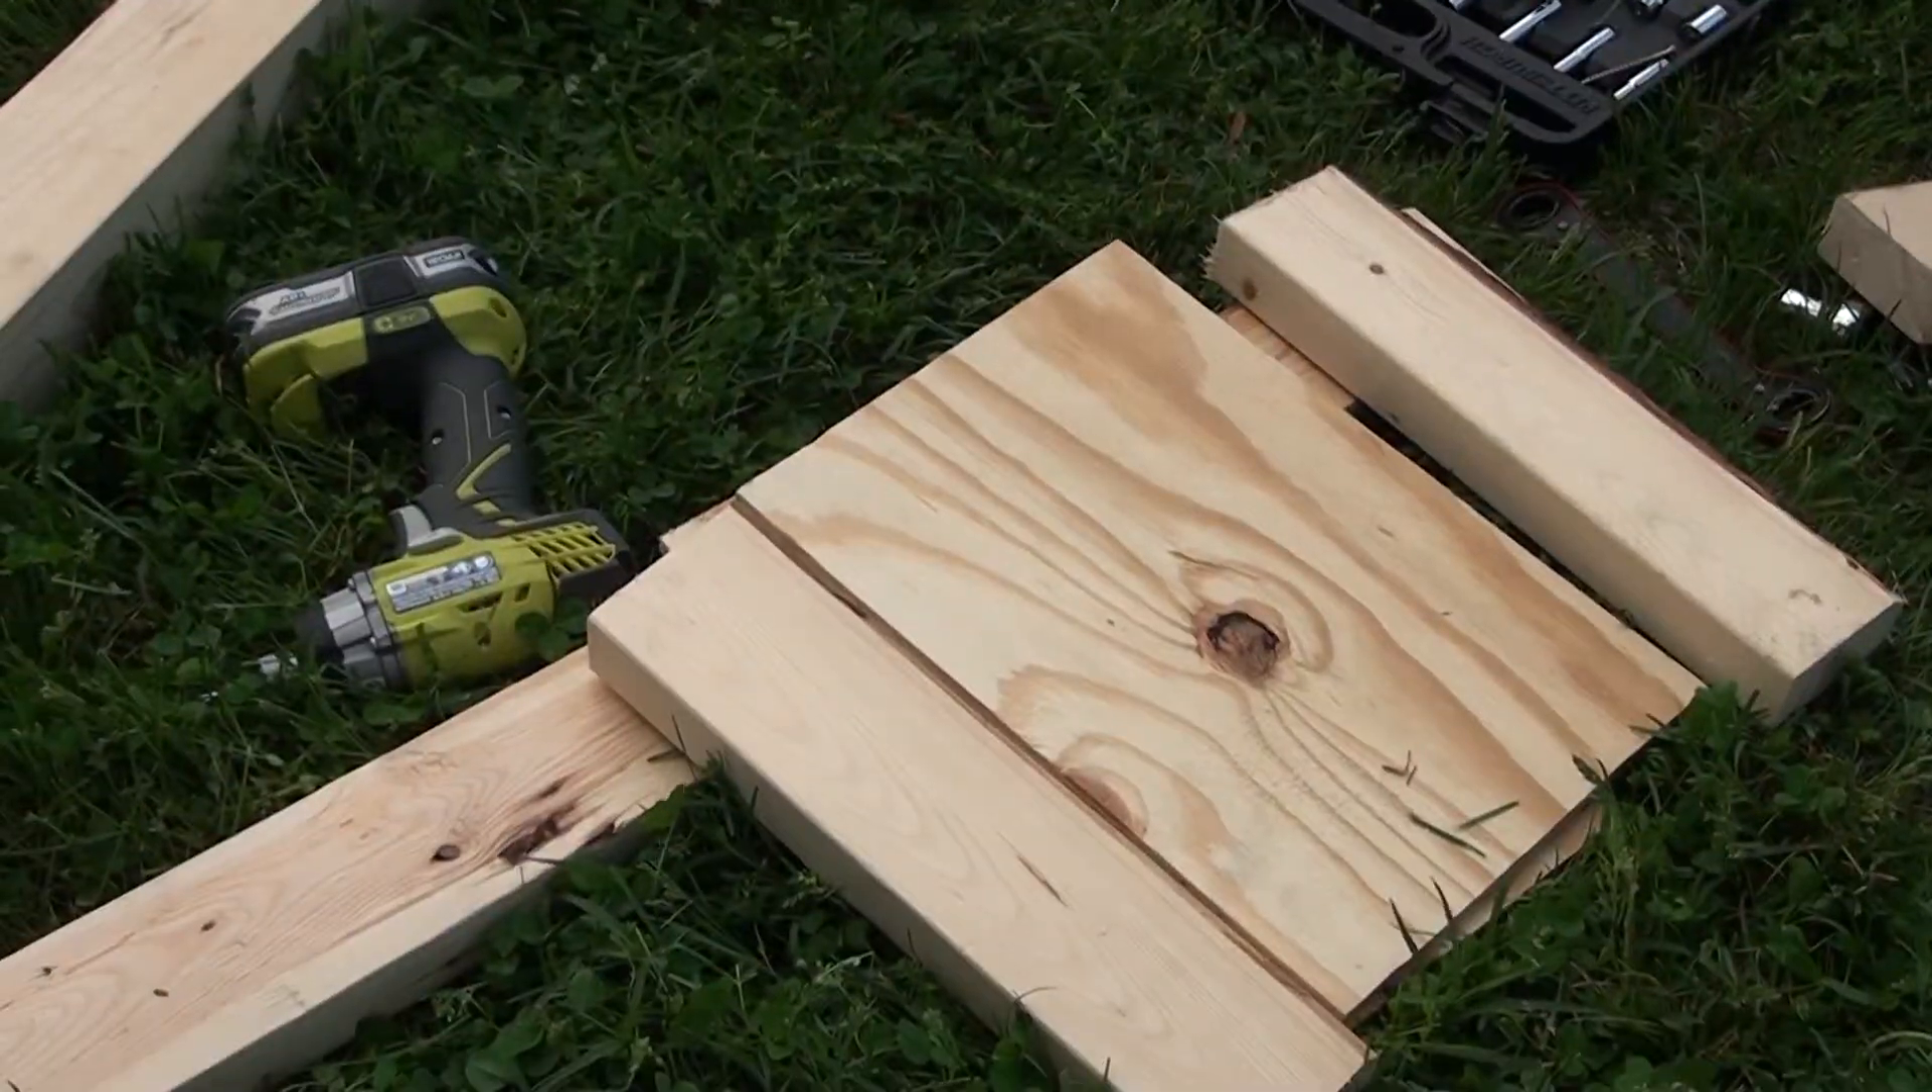So you can see I got pieces of the box here going together.